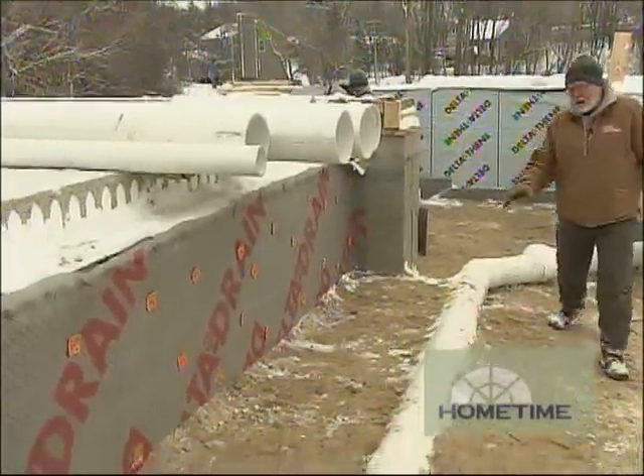Now you can see we have quite a bit of the pipe laid down here already.